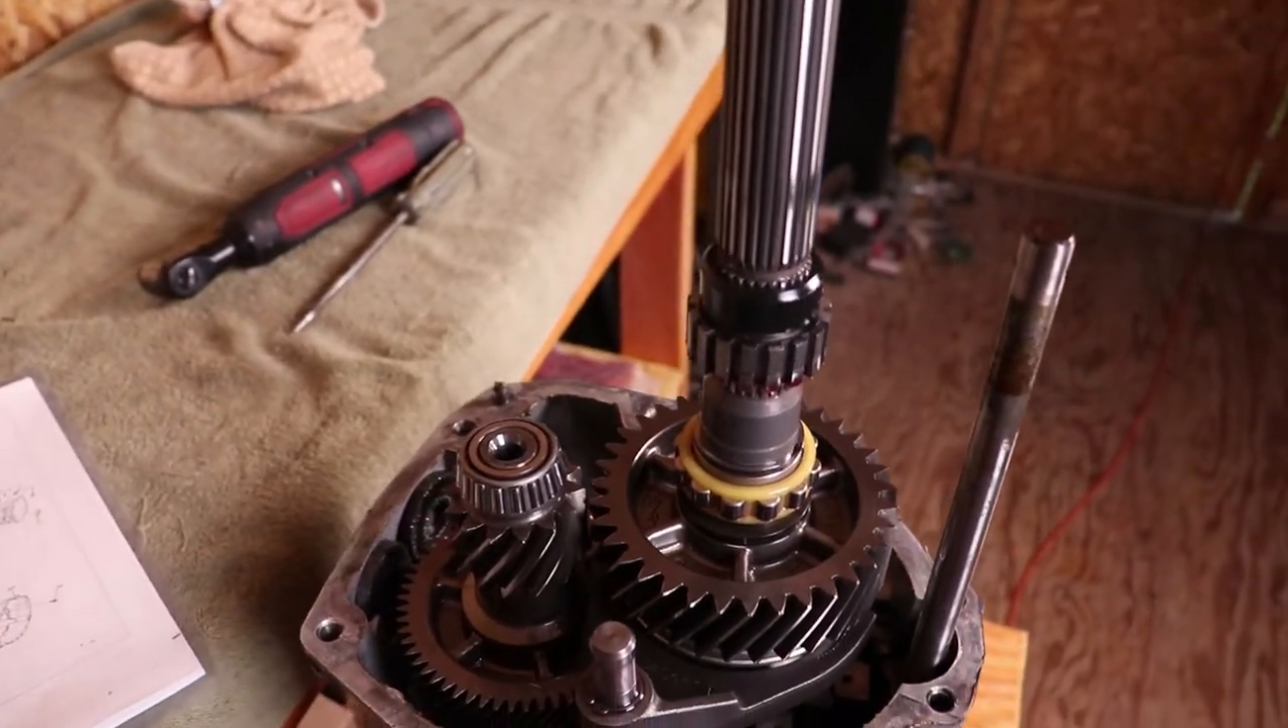So this is what things look like right after removing the housing.